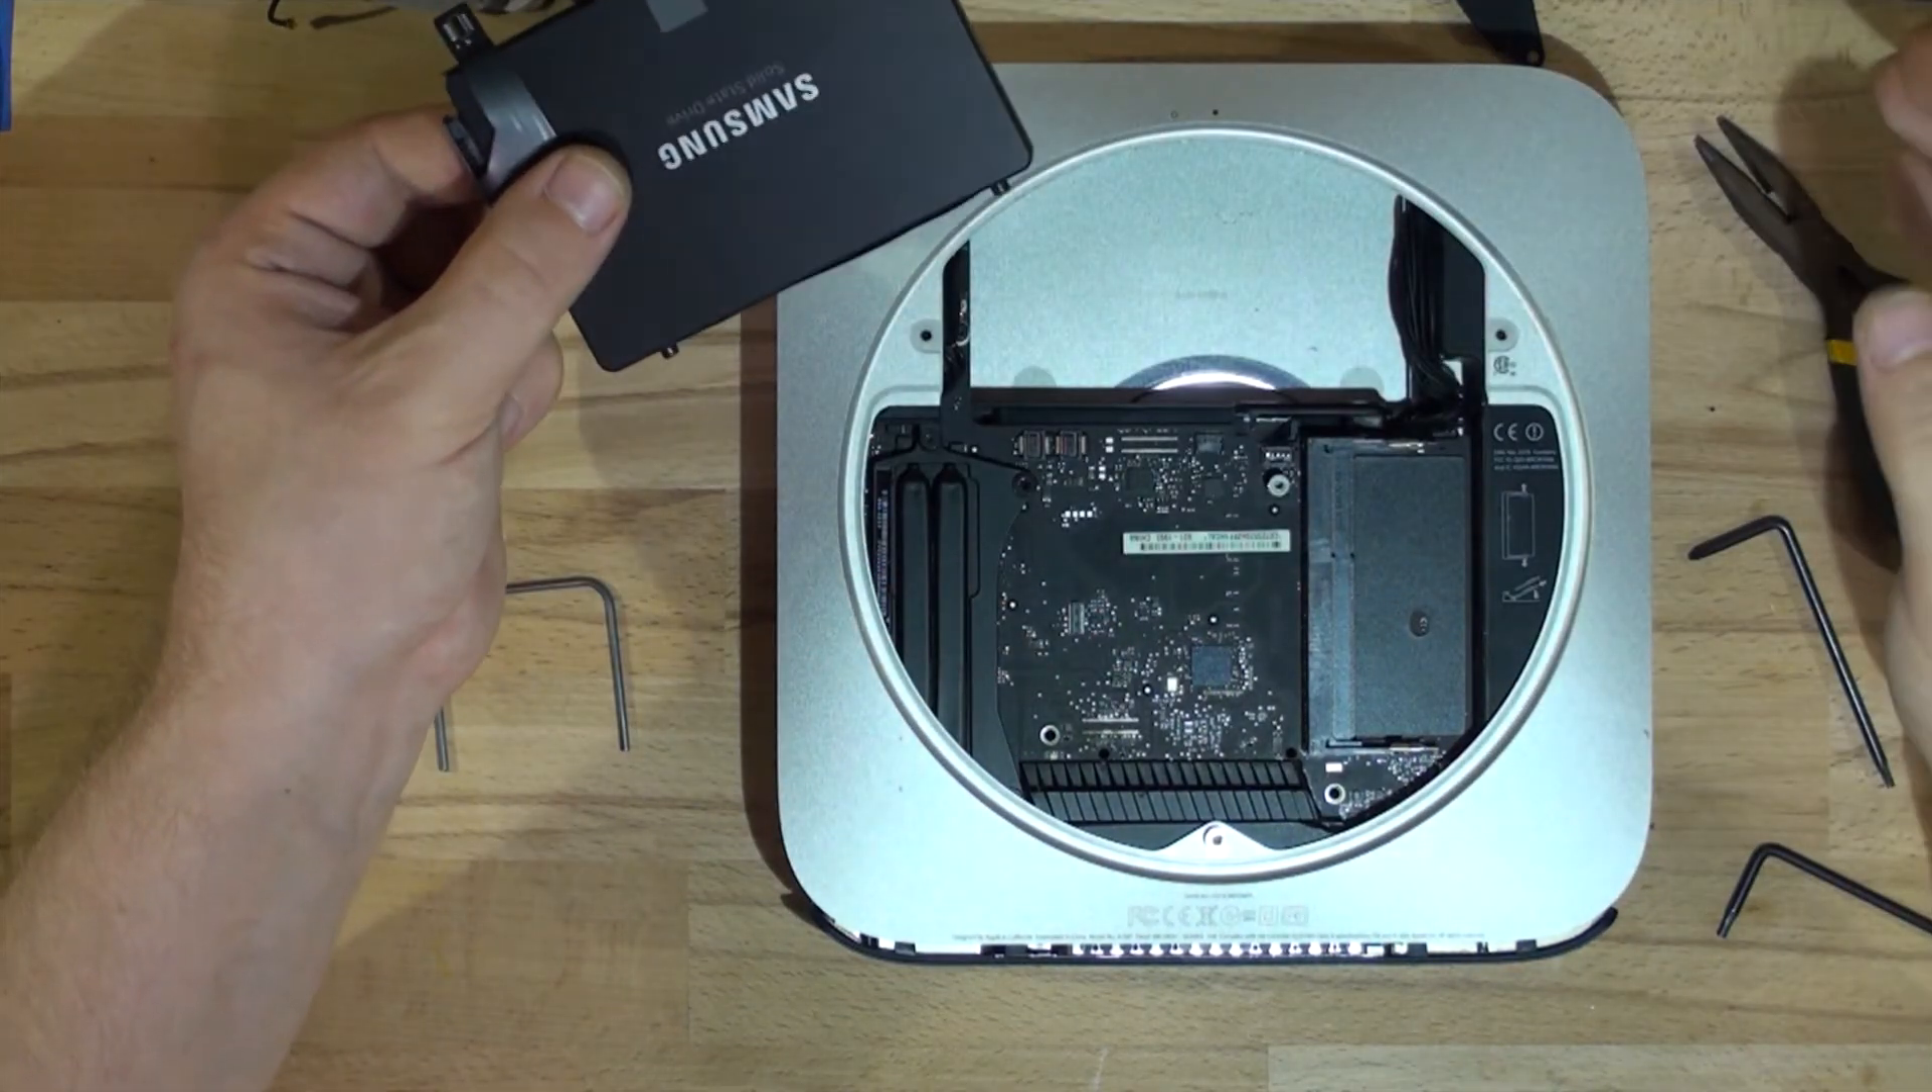As you can see the drive is already removed so you don't have to go any further.